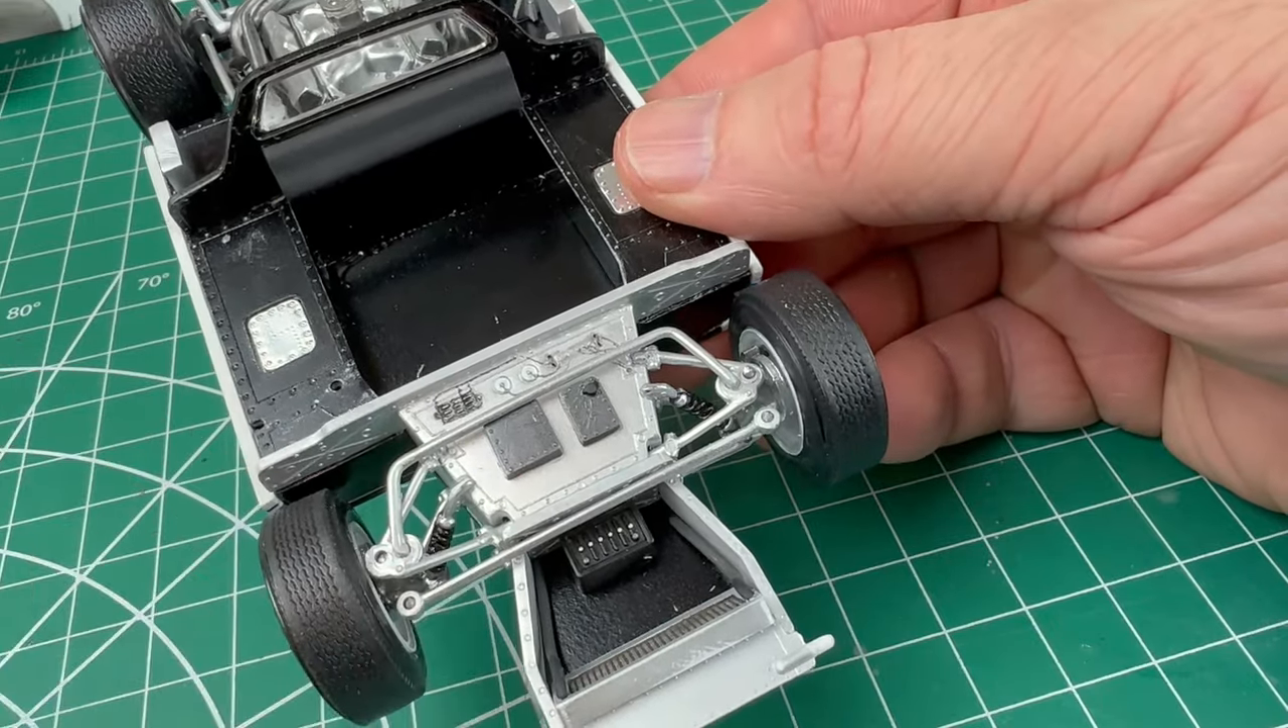After attaching the rims to the hubs the chassis is complete.